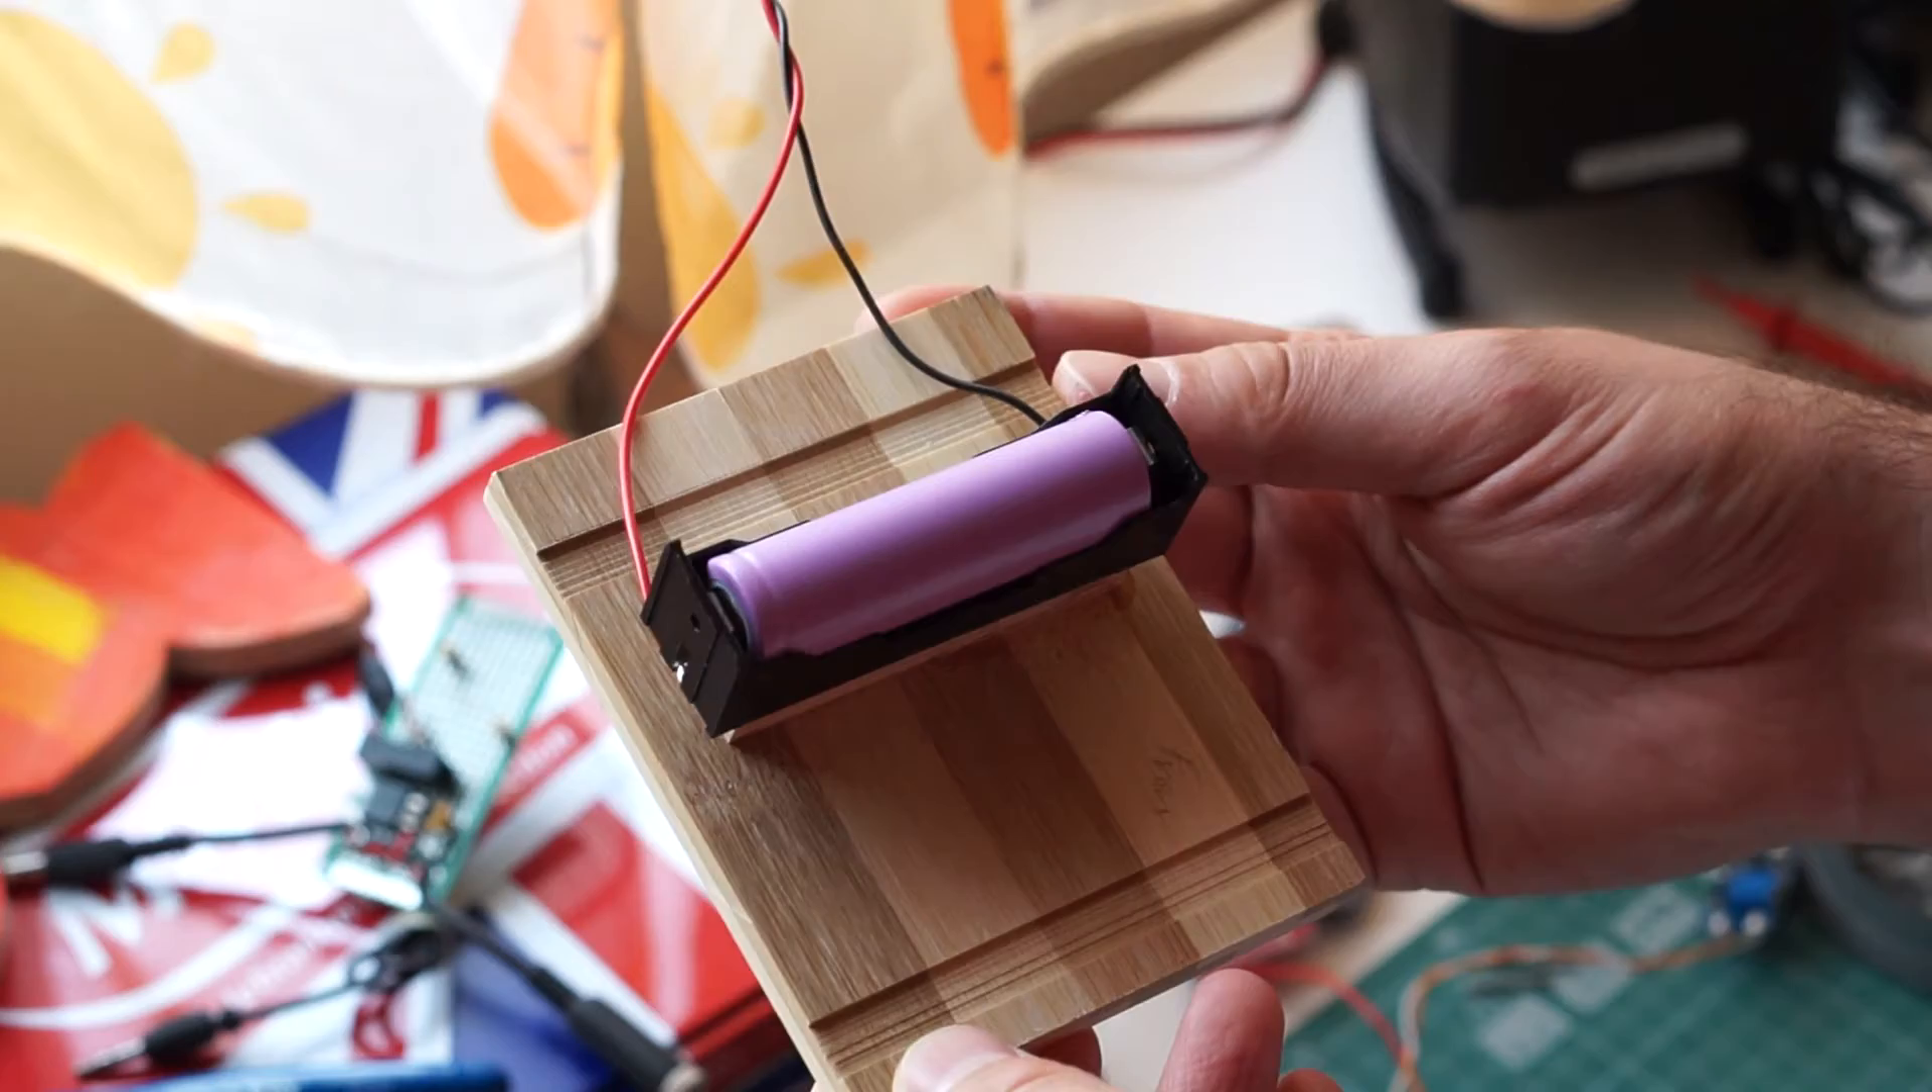I also glued the battery holder to one of the bamboo pieces.